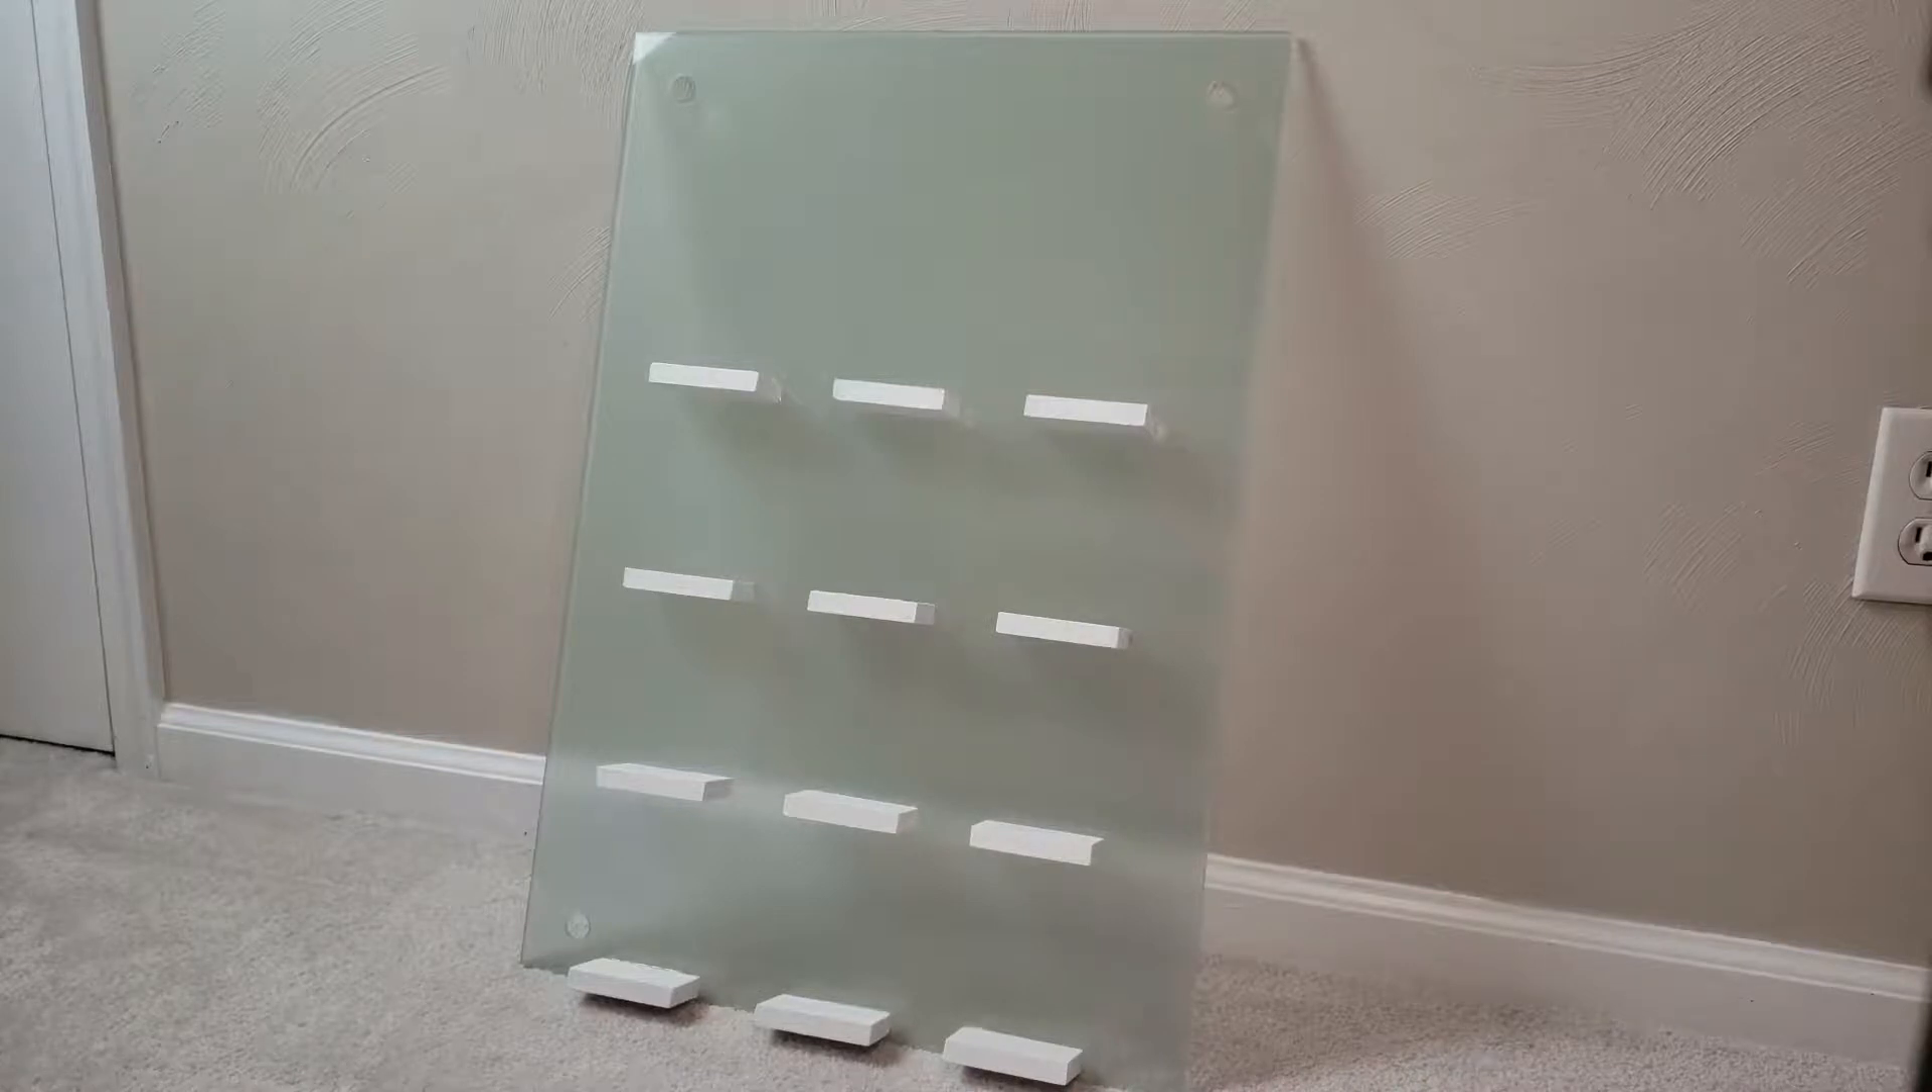The lettering is just going to go at the top, and I've built little platforms on for each sugar cookie to be displayed, so hopefully it will turn out cute in the end.